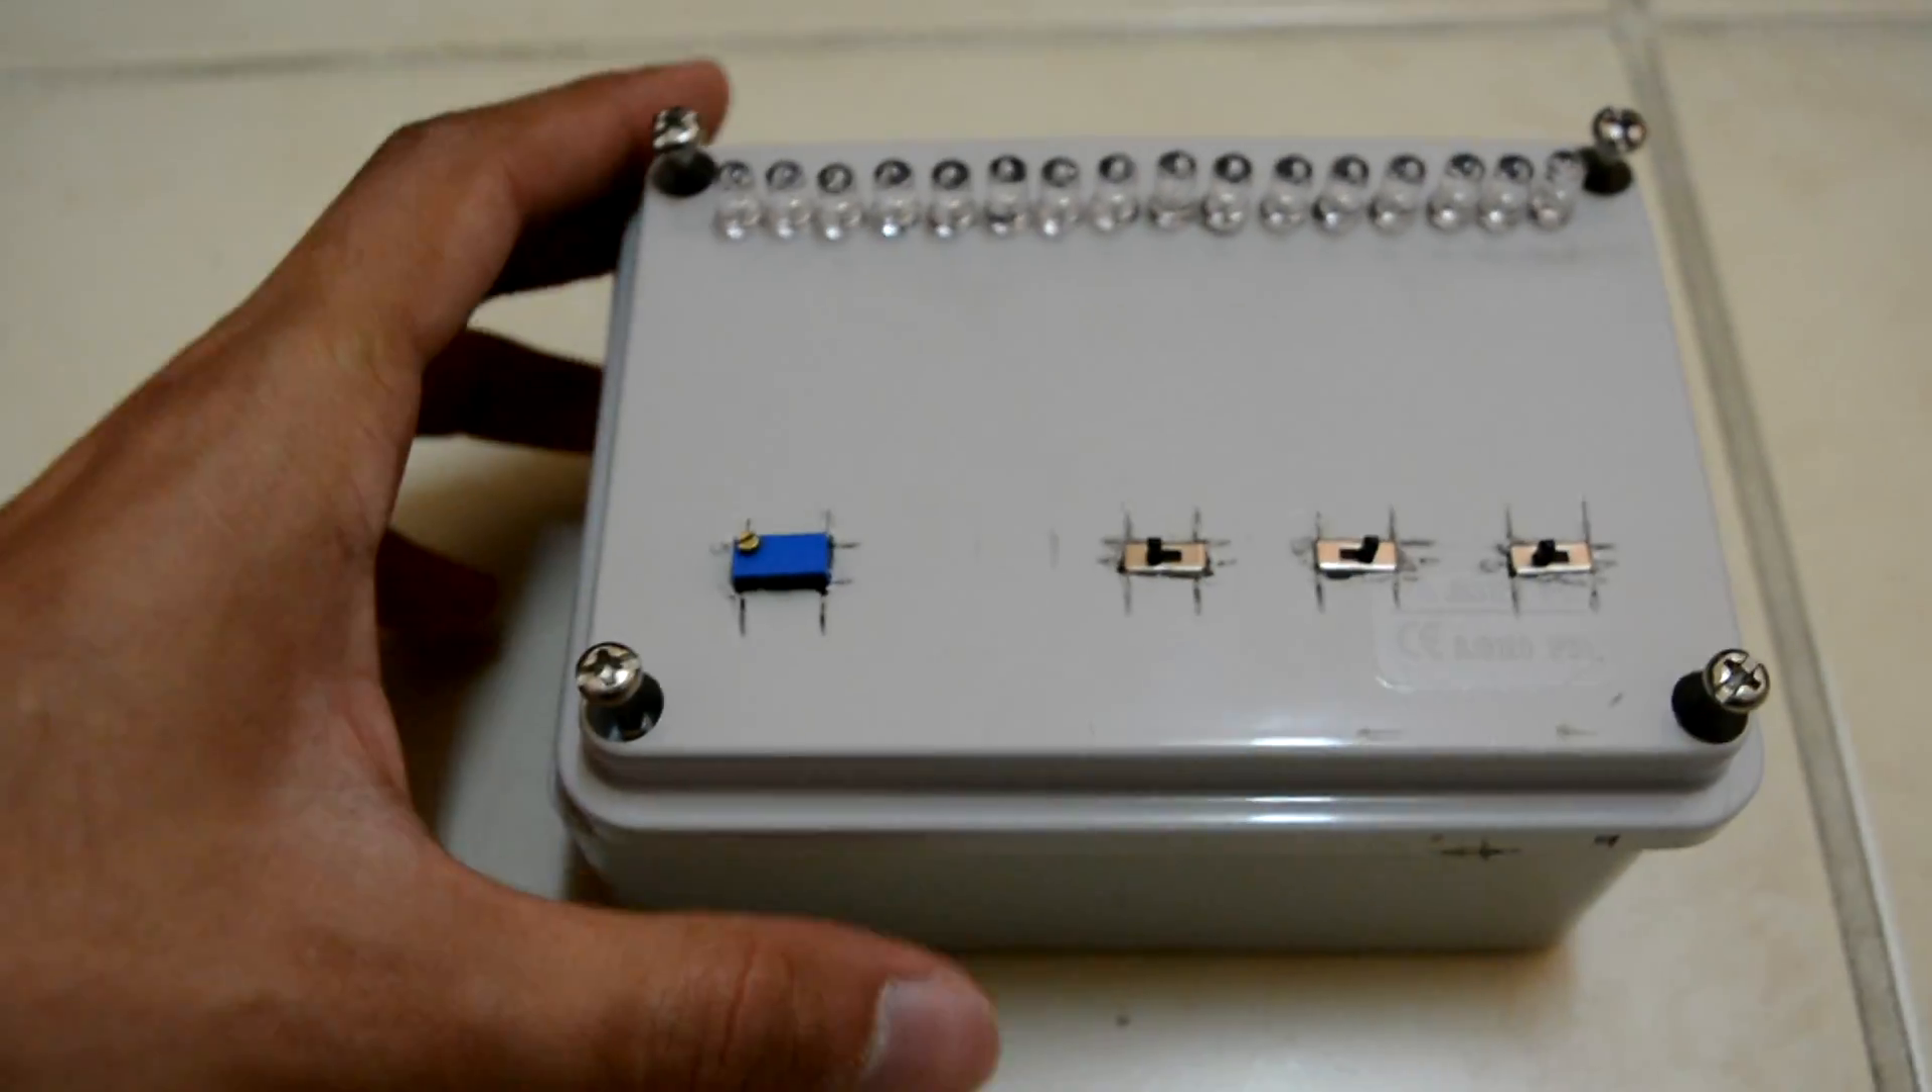All right guys so after you know gluing the LEDs in and adding the switches this is how it looks and it looks really good.